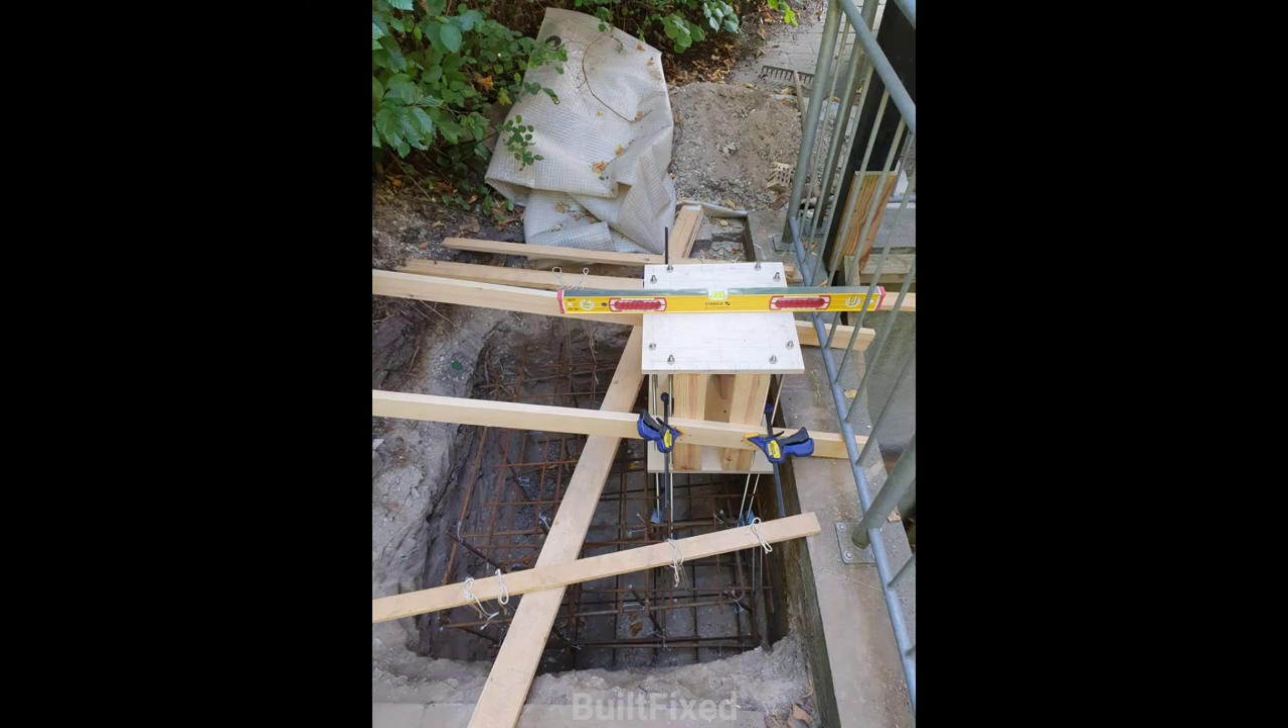Now I have the rebar cage built up. It's being suspended by these pieces of wood and the string is tied from the wood down to the cage.